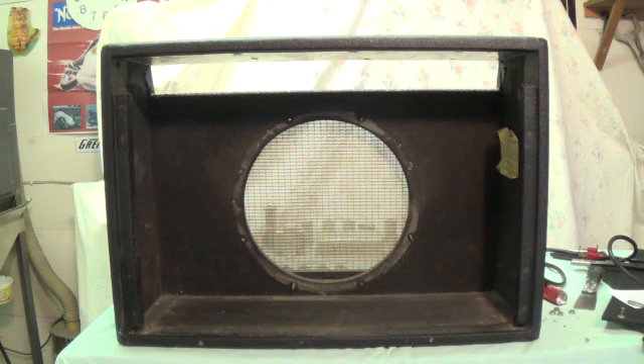Well, the cabinet's pretty well gutted.